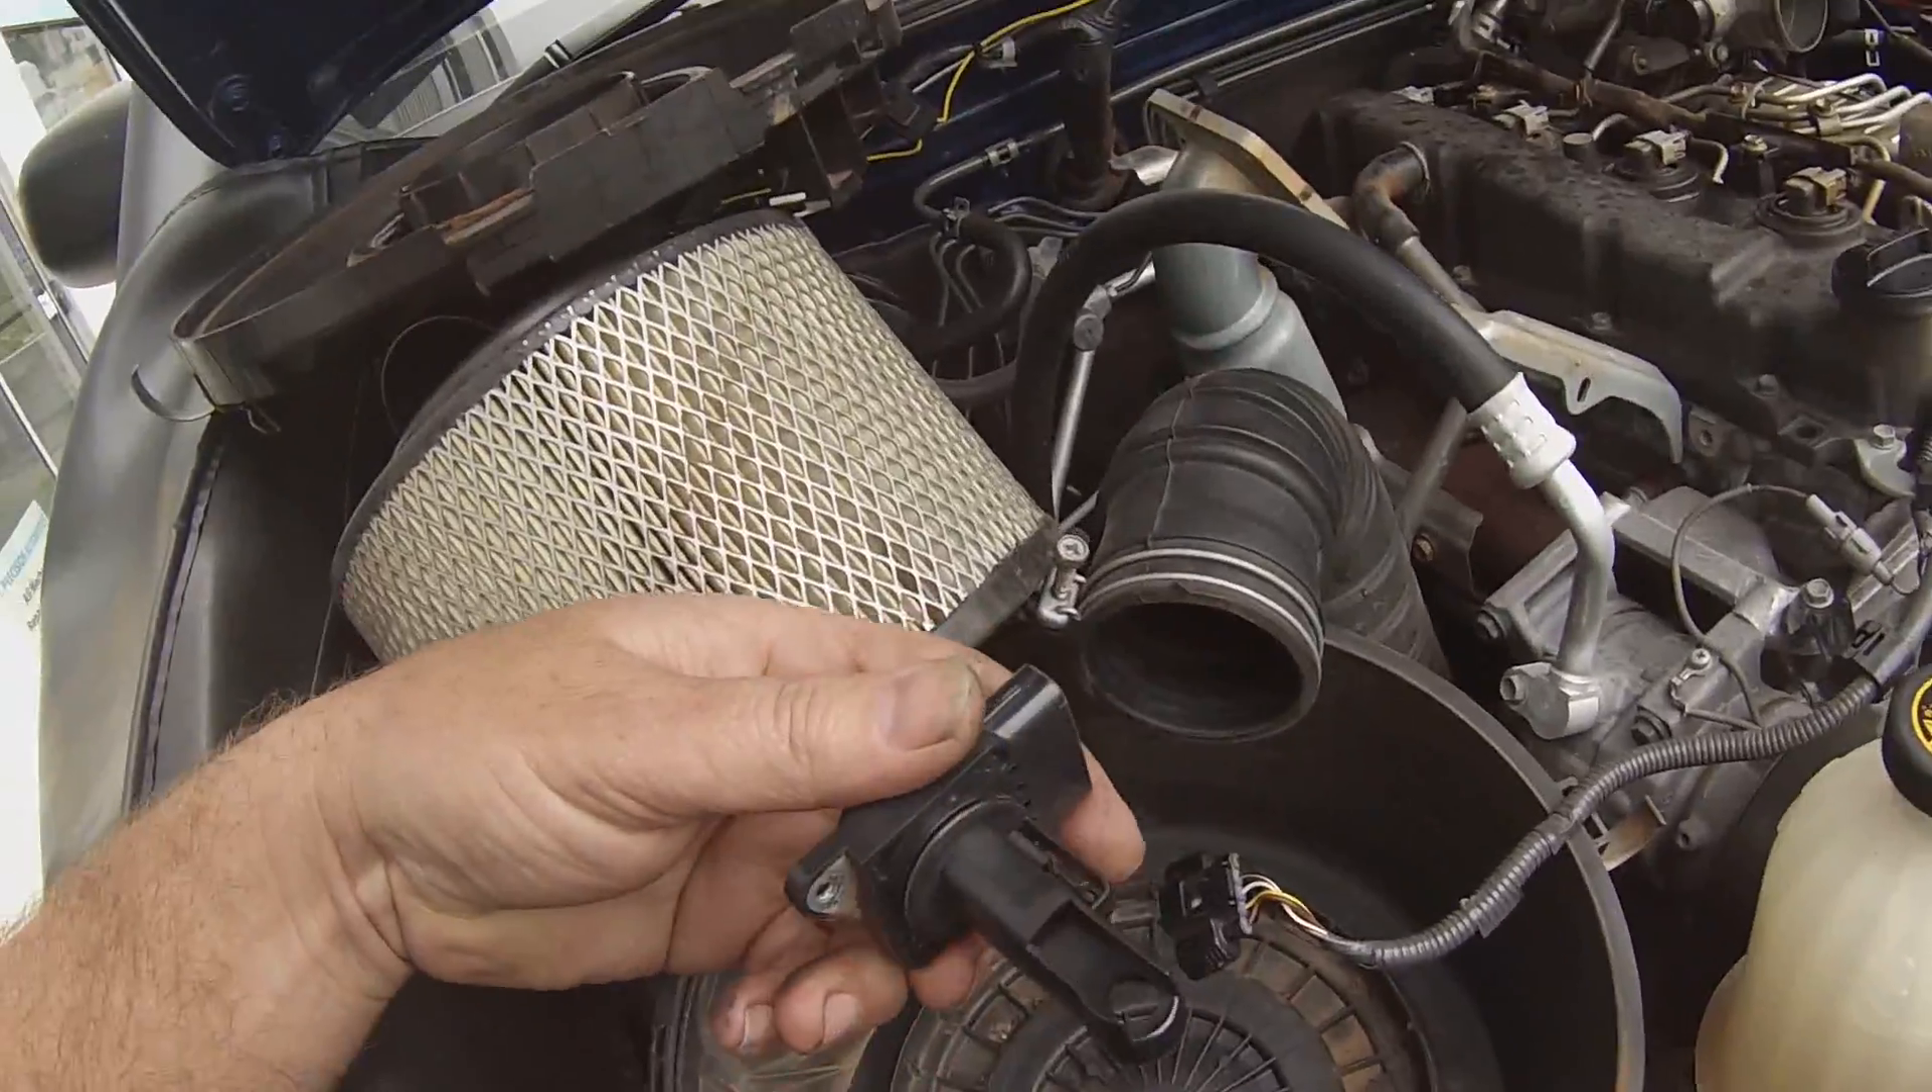Okay, so we've finished the injection side of things, we've pulled out the air filter and the air mass meter.